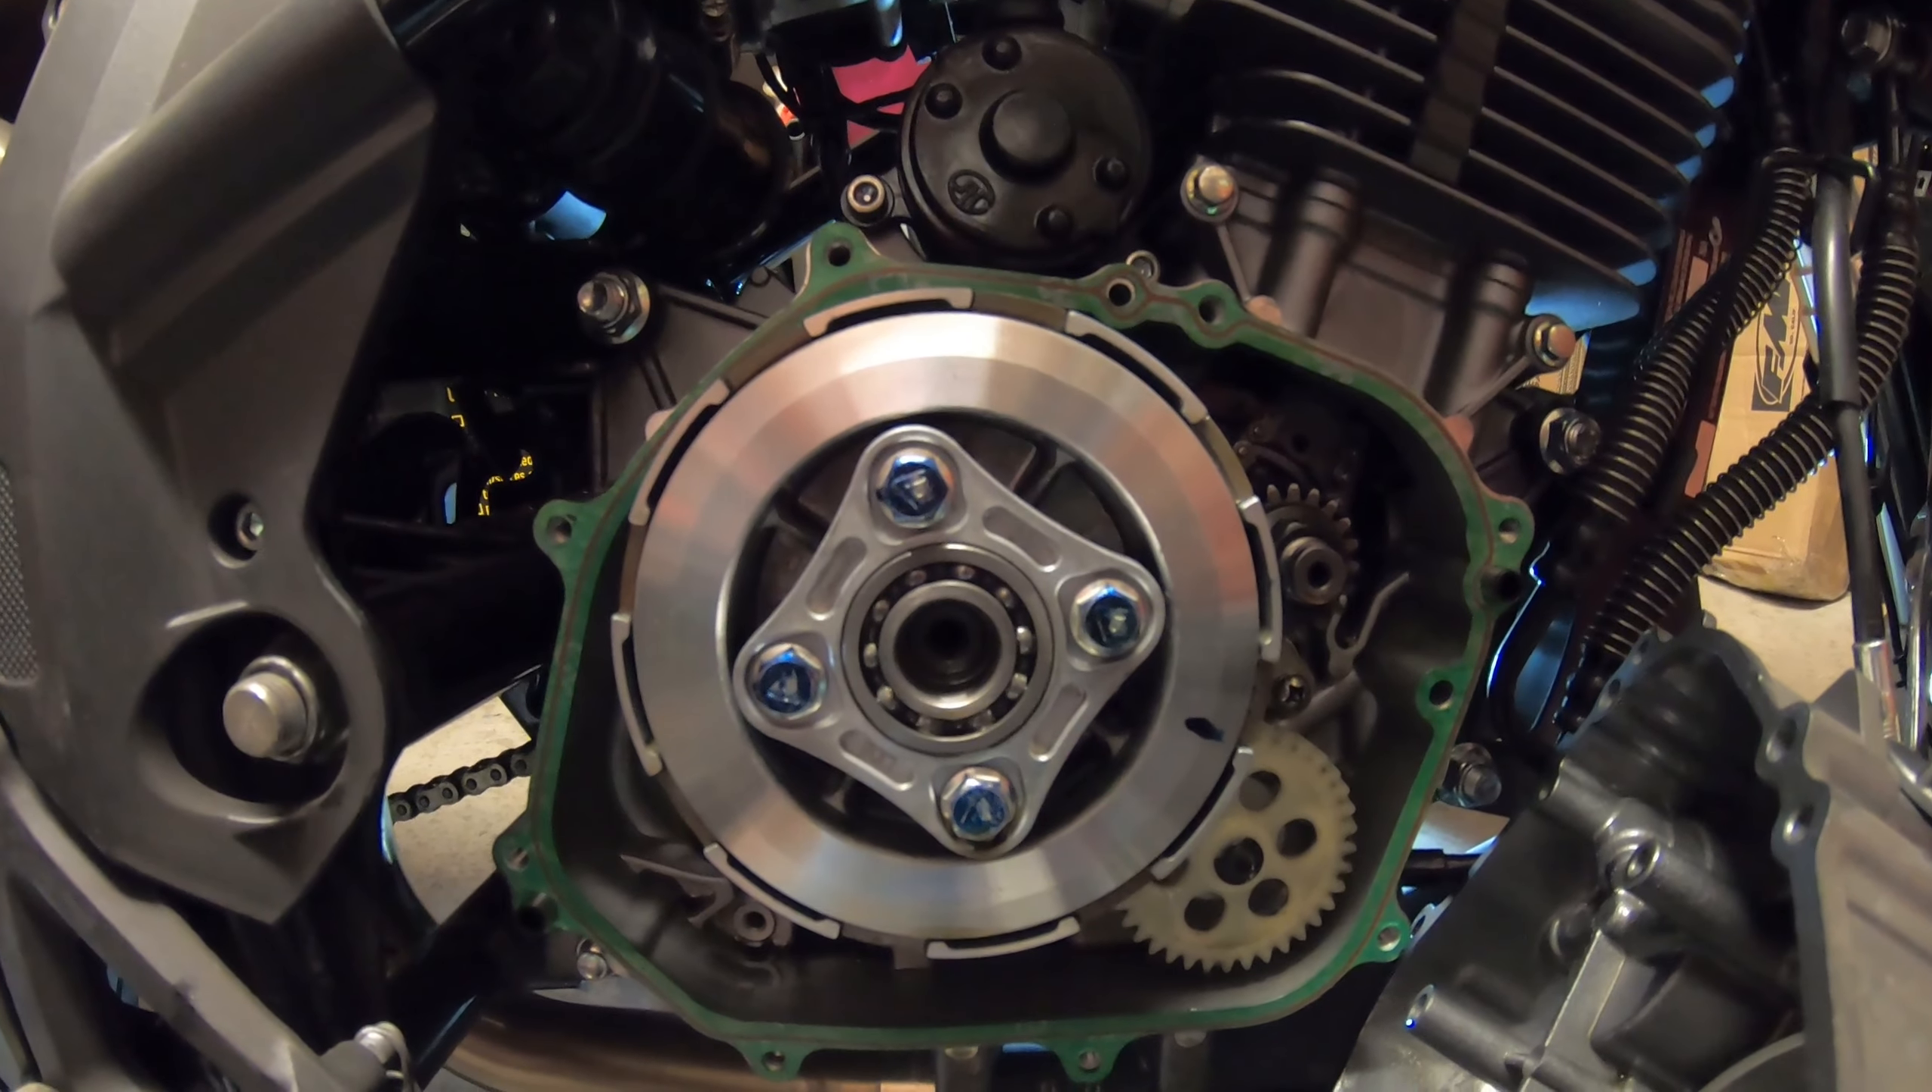All right, so here's what we're working with, now that we've got the clutch cover up and out of the way.